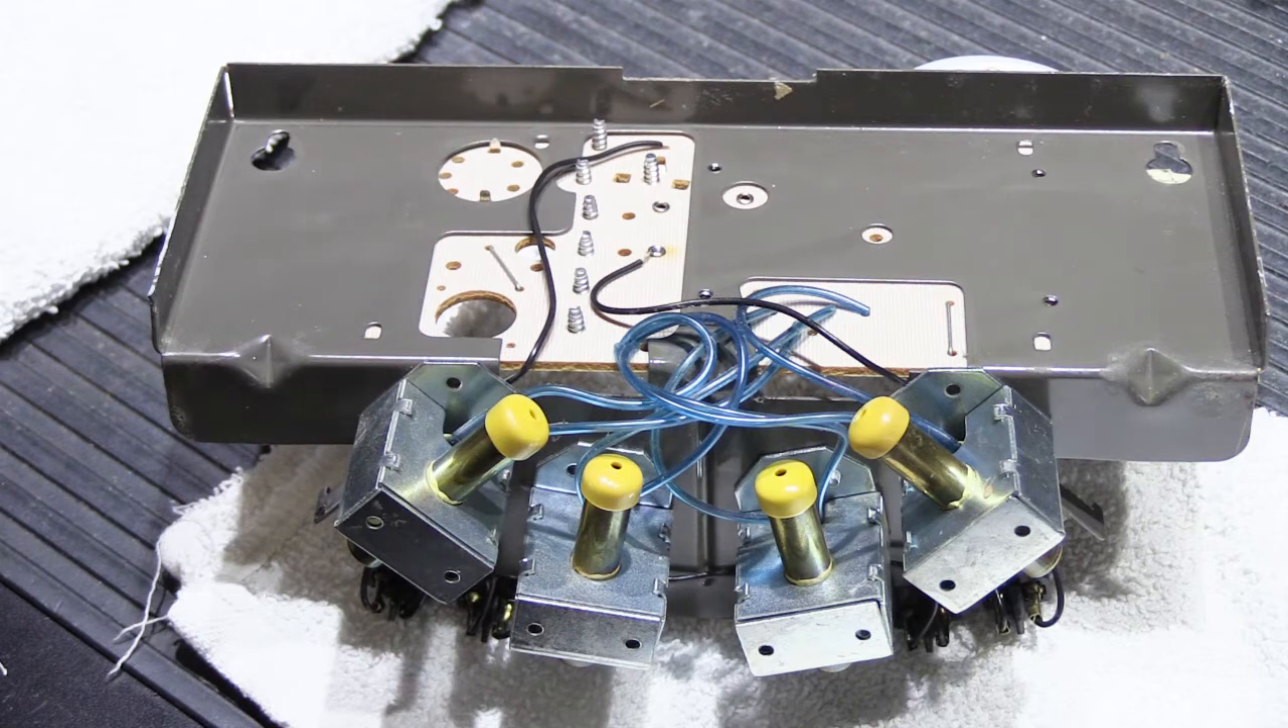Now our plungers are all put back together or our solenoids are all put back together.